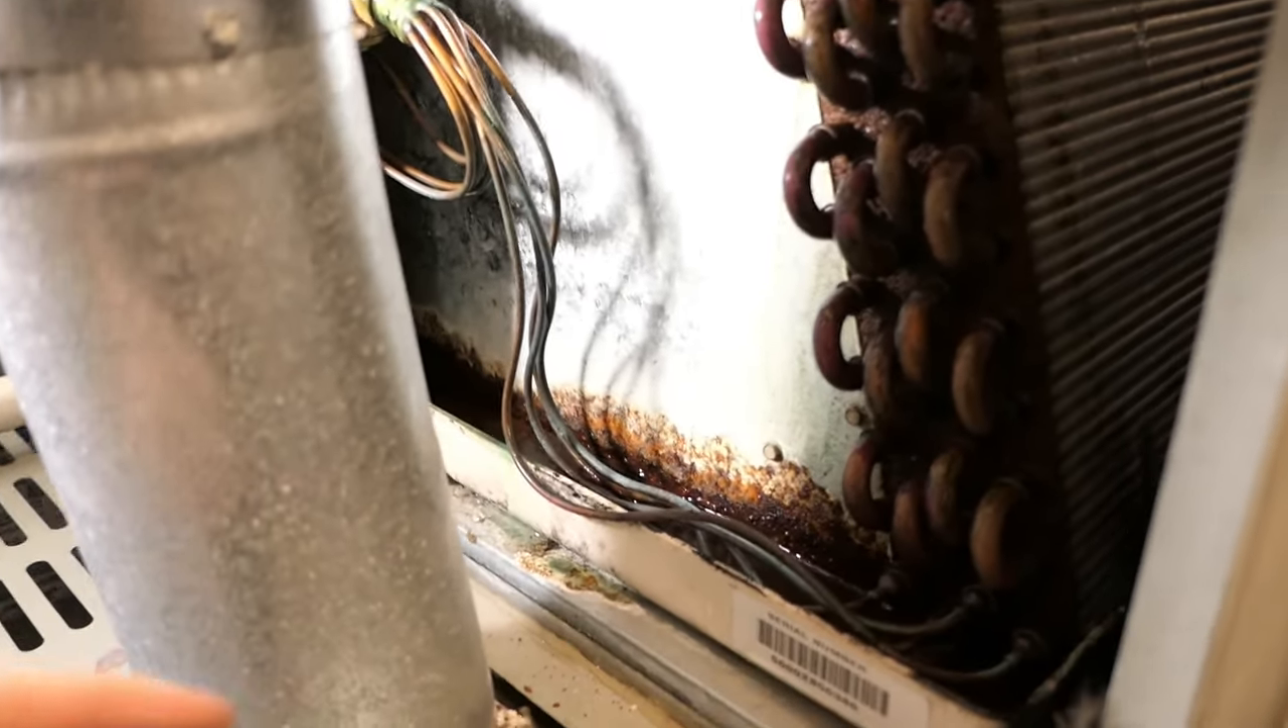All right I've taken this panel off to expose the evaporator coils here.